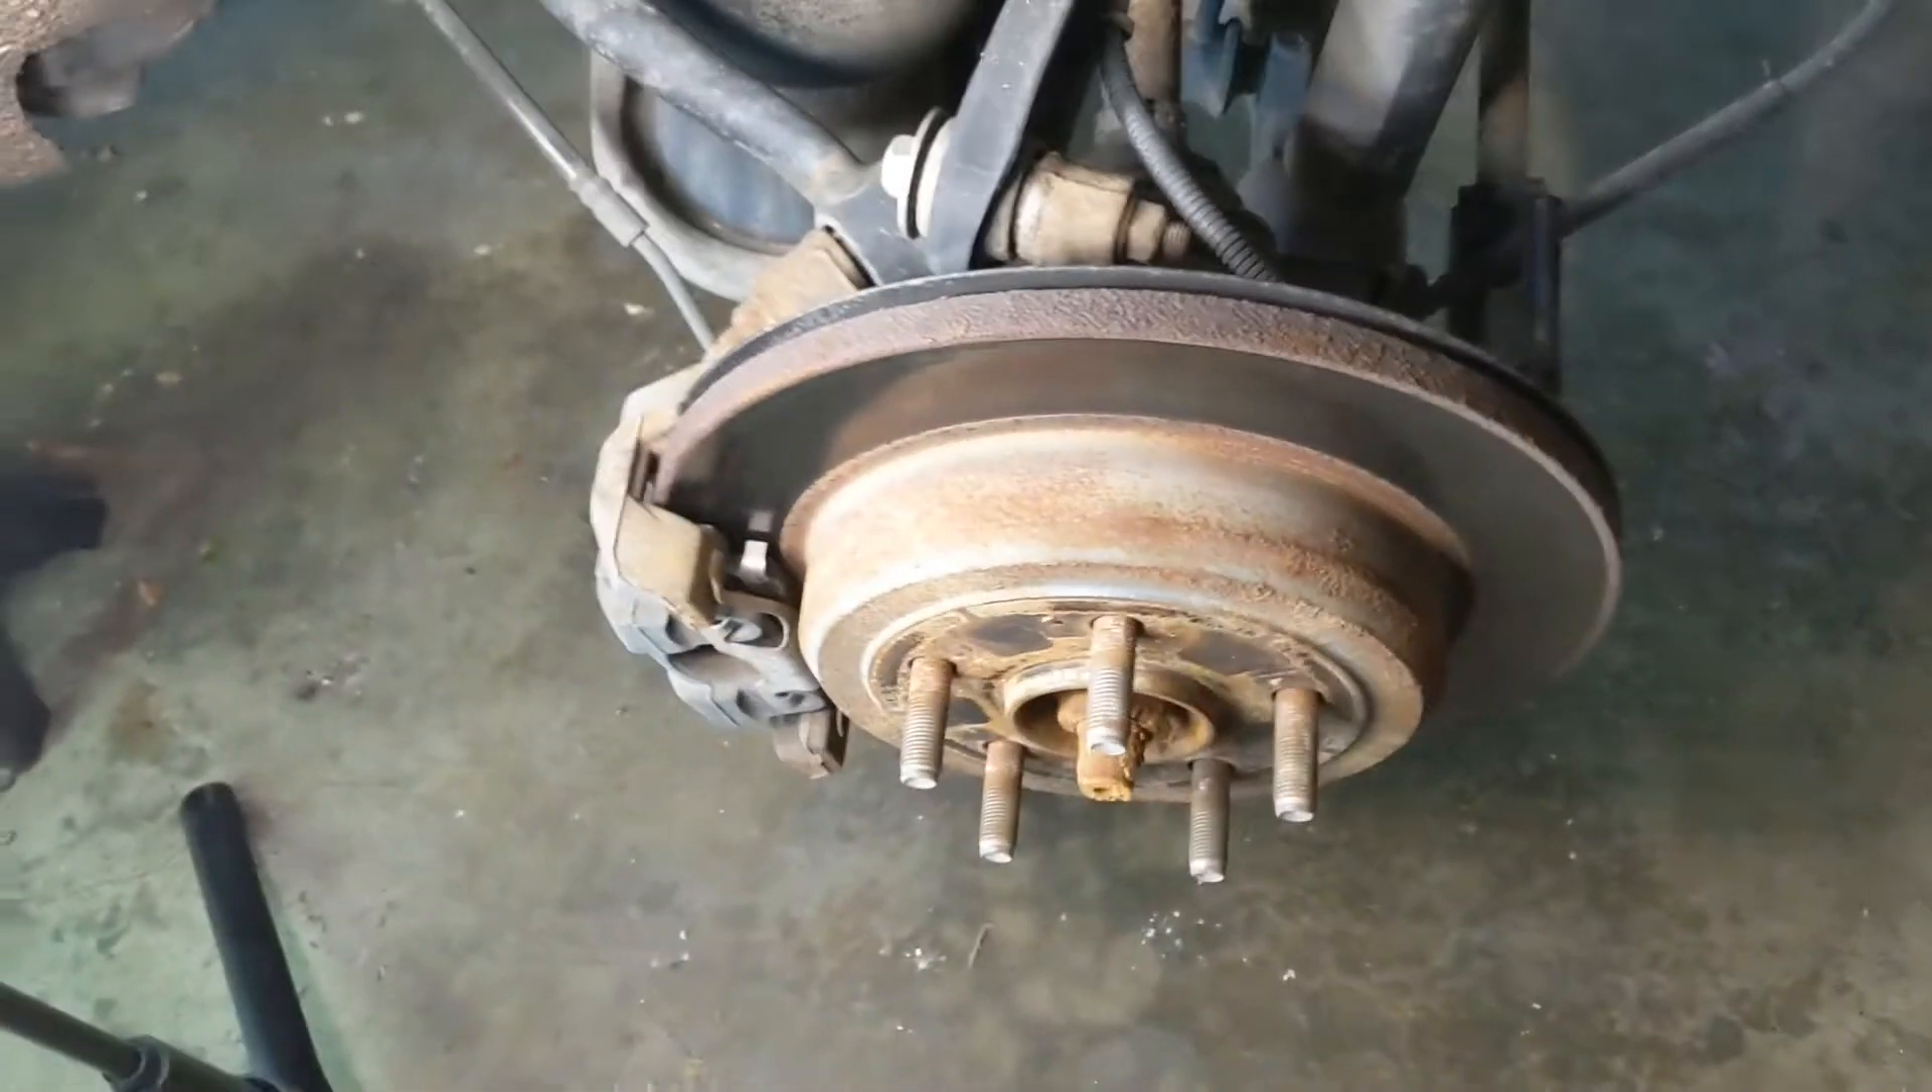I'll start to show you the procedure for taking the calipers off so you can get the brake pads off and get the rotor off. Alright, got the wheel off.